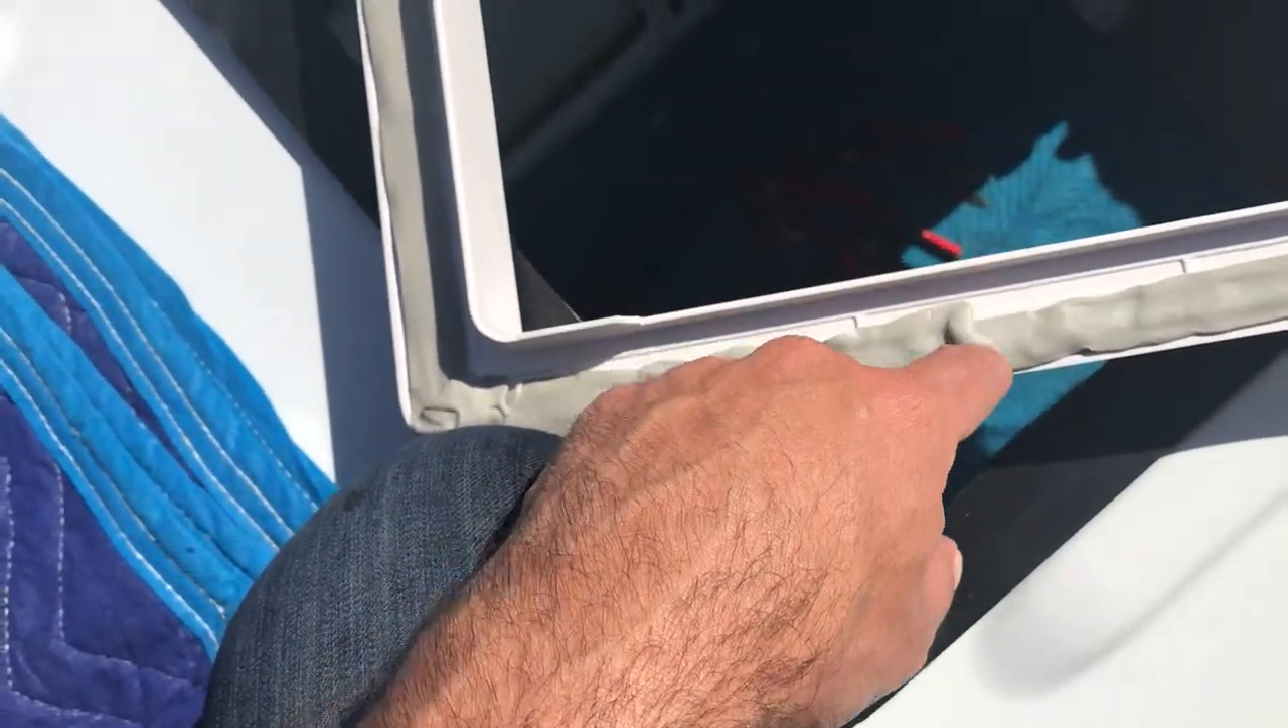There's the butyl tape lined around the outside.